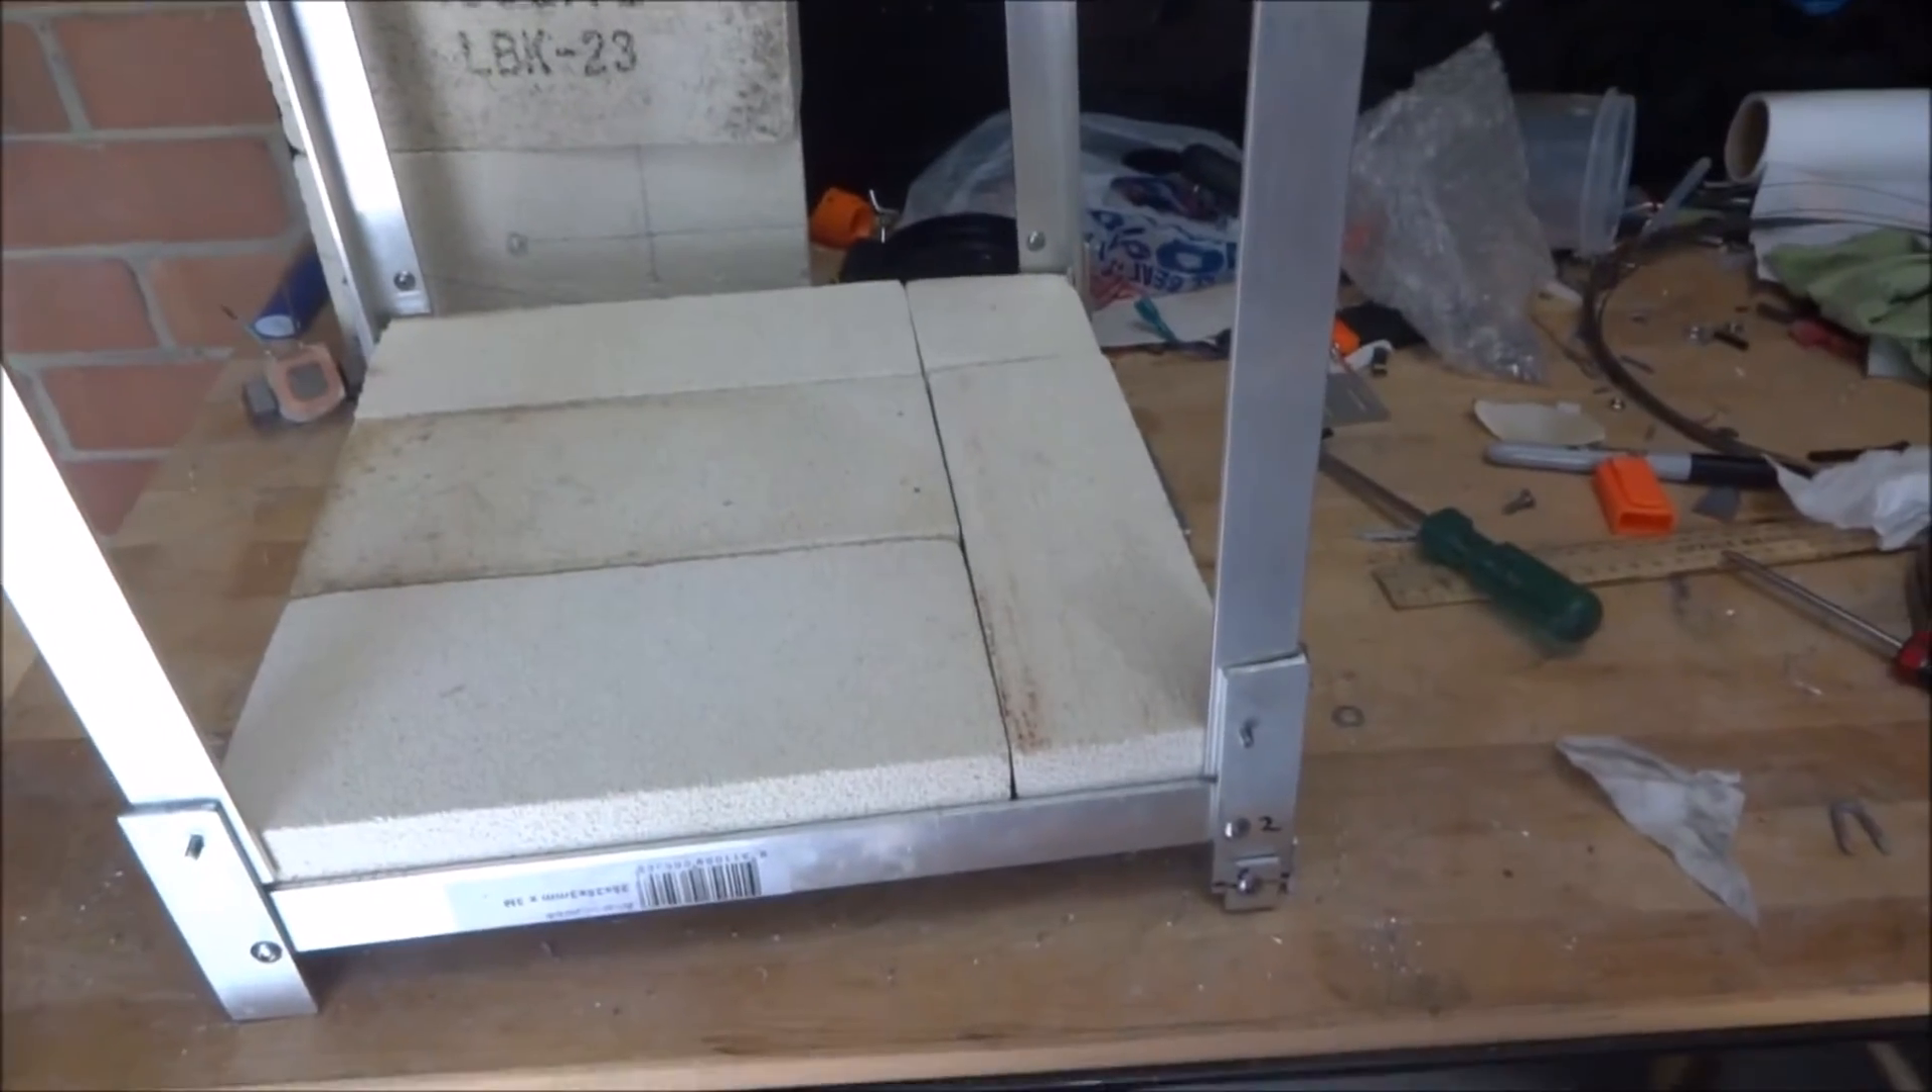I've installed the uh base which is insulating fire brick.